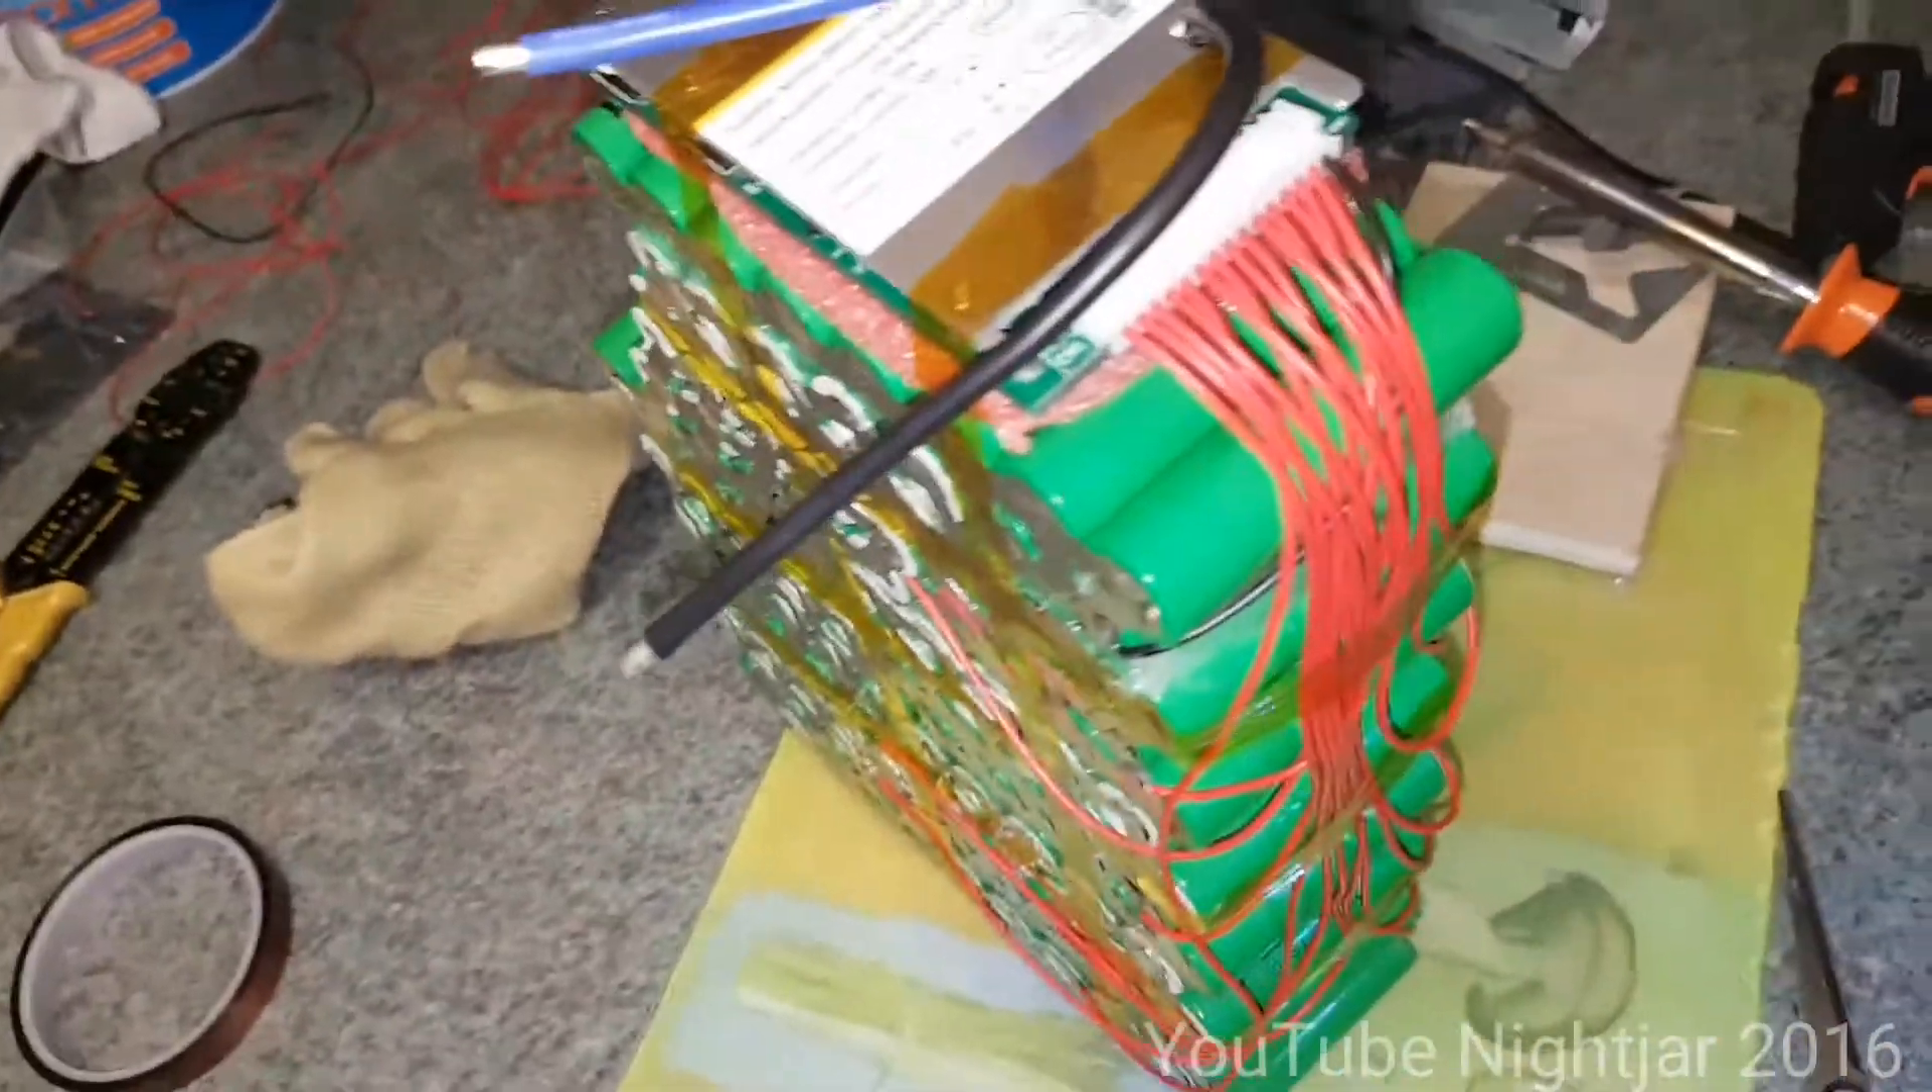I've got all the fiddly little wires done. As best as I can.